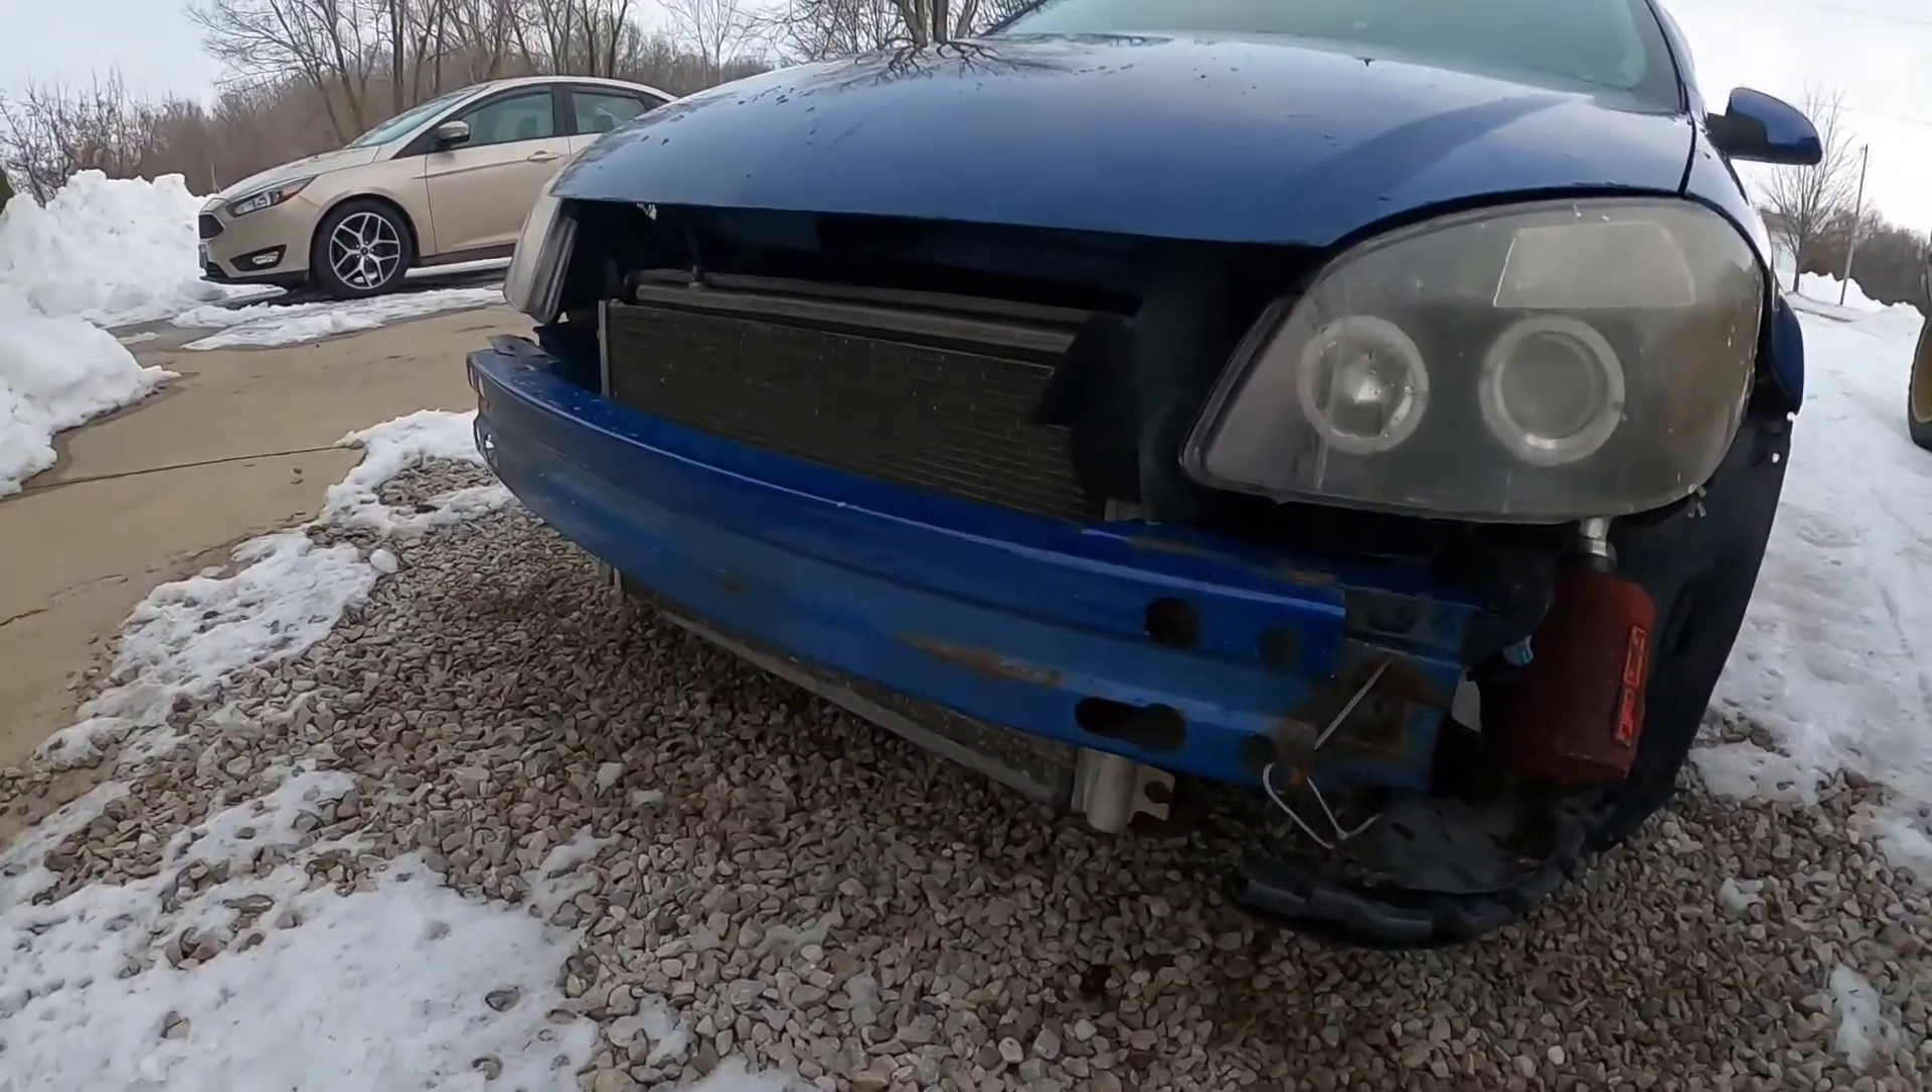I just haven't put the bumper back on yet.